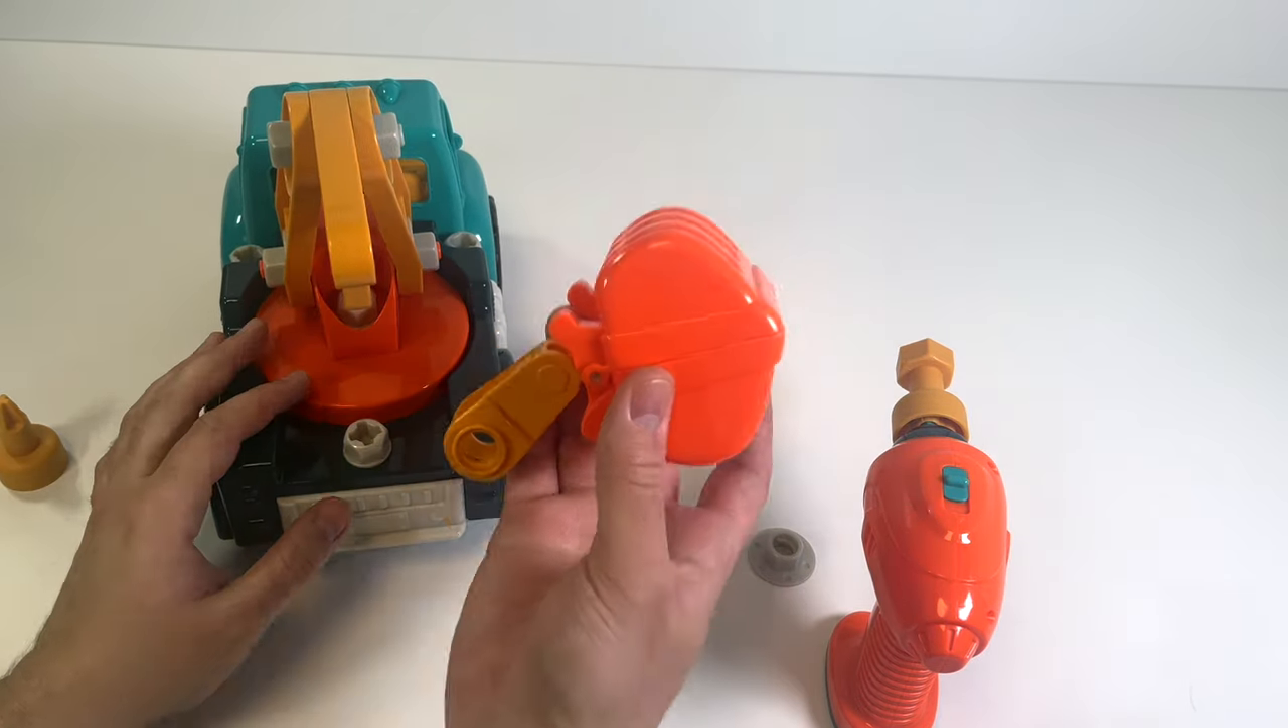So the last piece that we need to put on is our bucket and we're going to do the same thing.